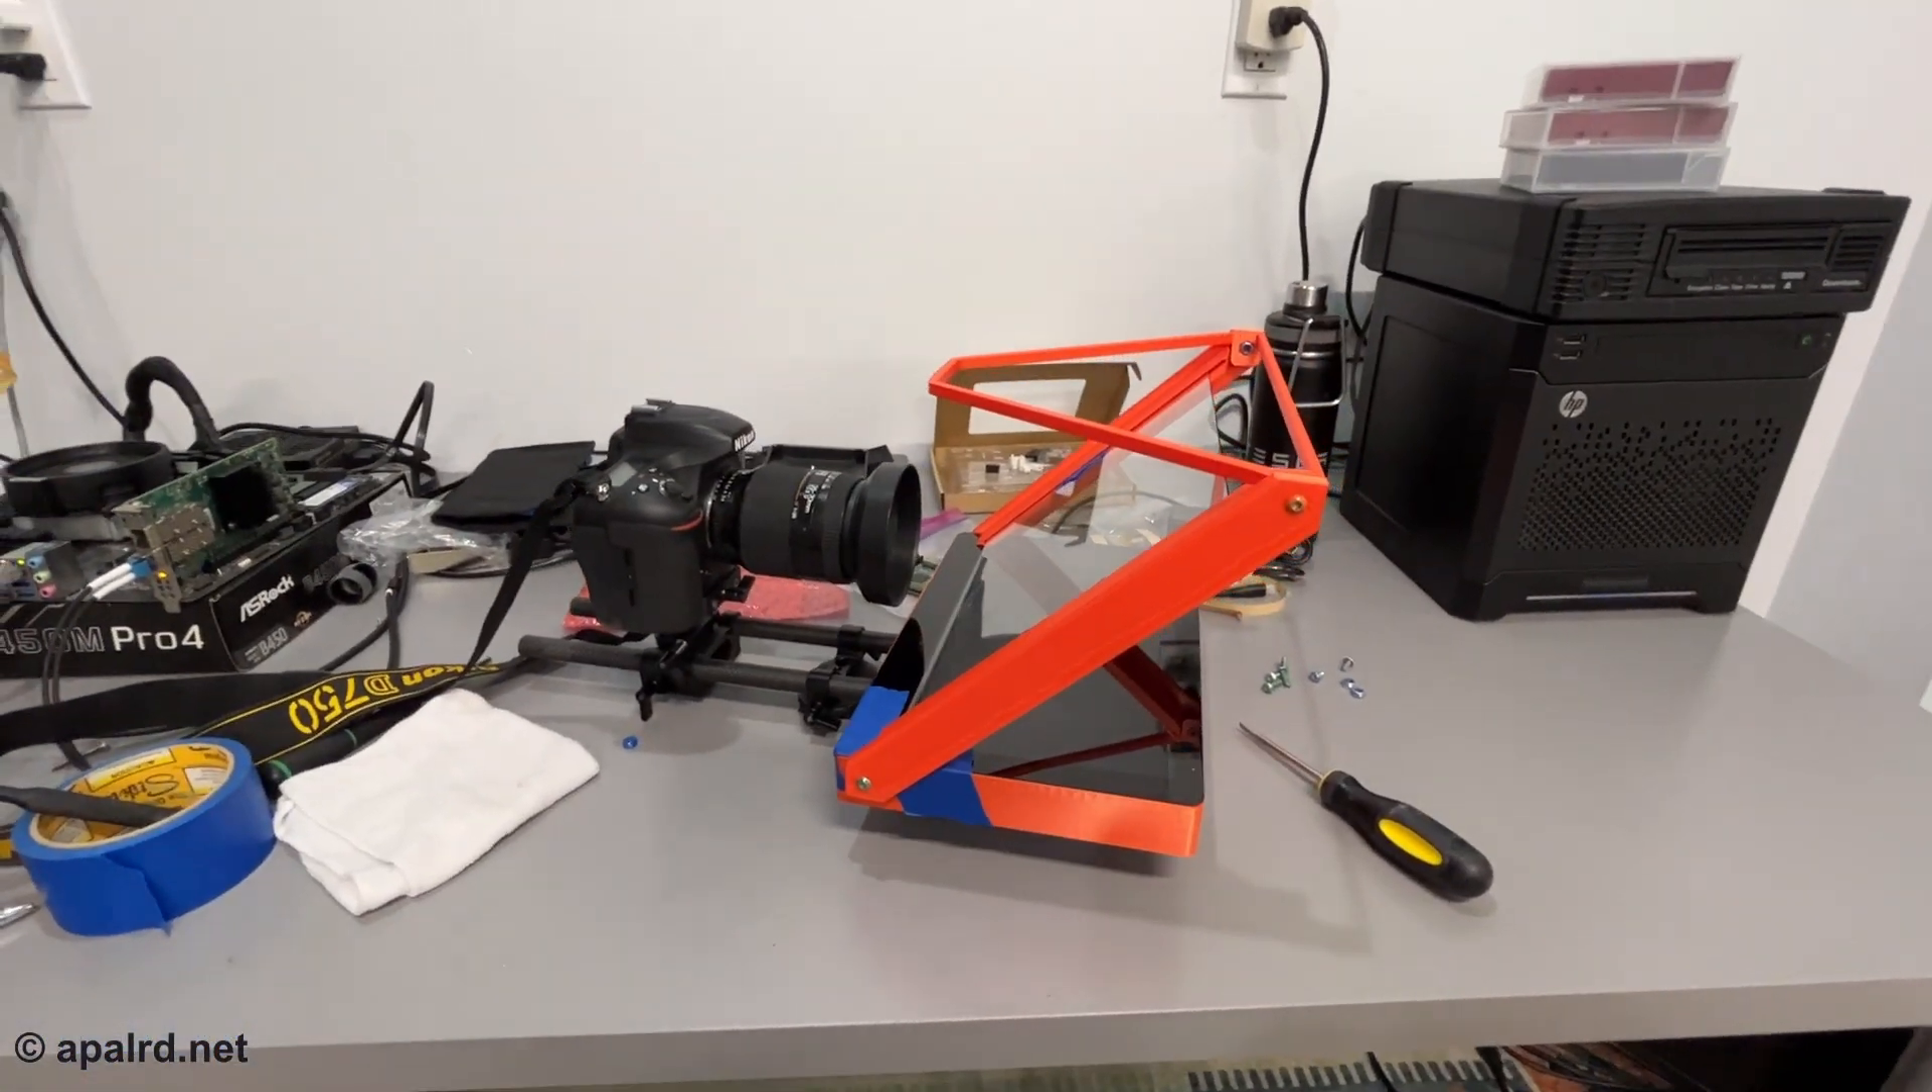So the camera is mounted there. The lens looks through and it doesn't see the teleprompter, which is nice.